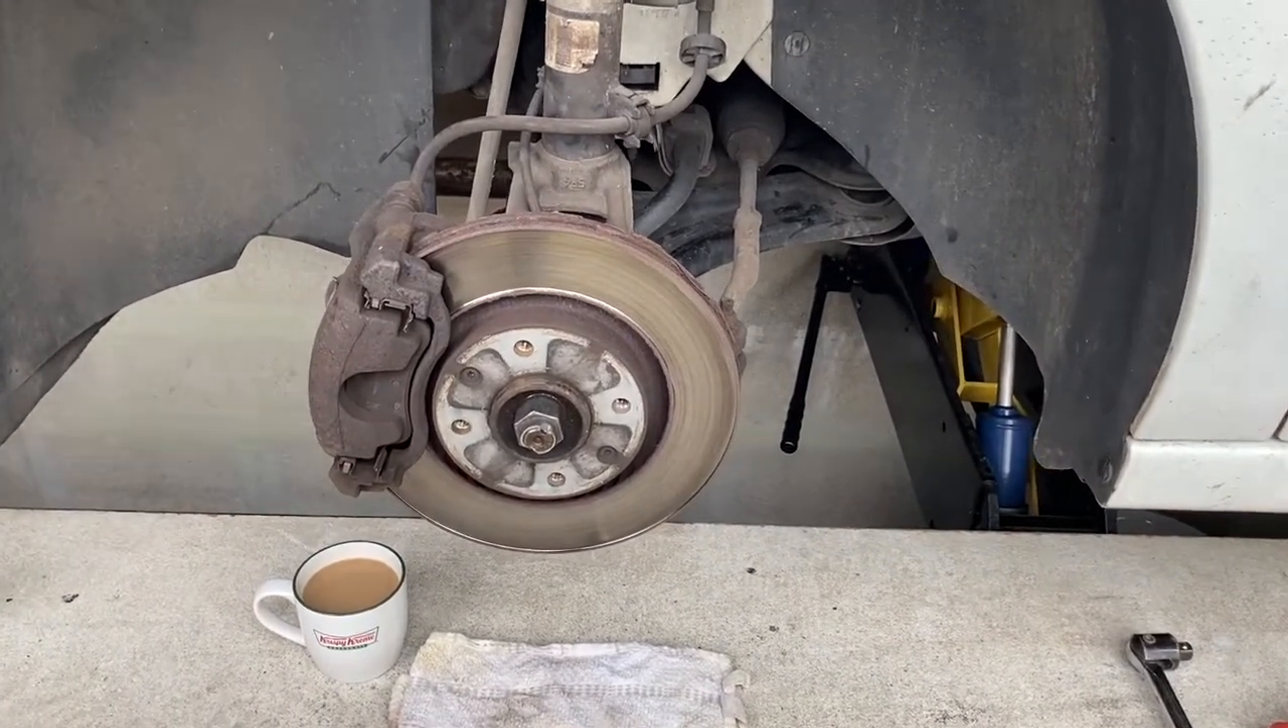I've got the wheel off and I'm about to renew the brake disc.